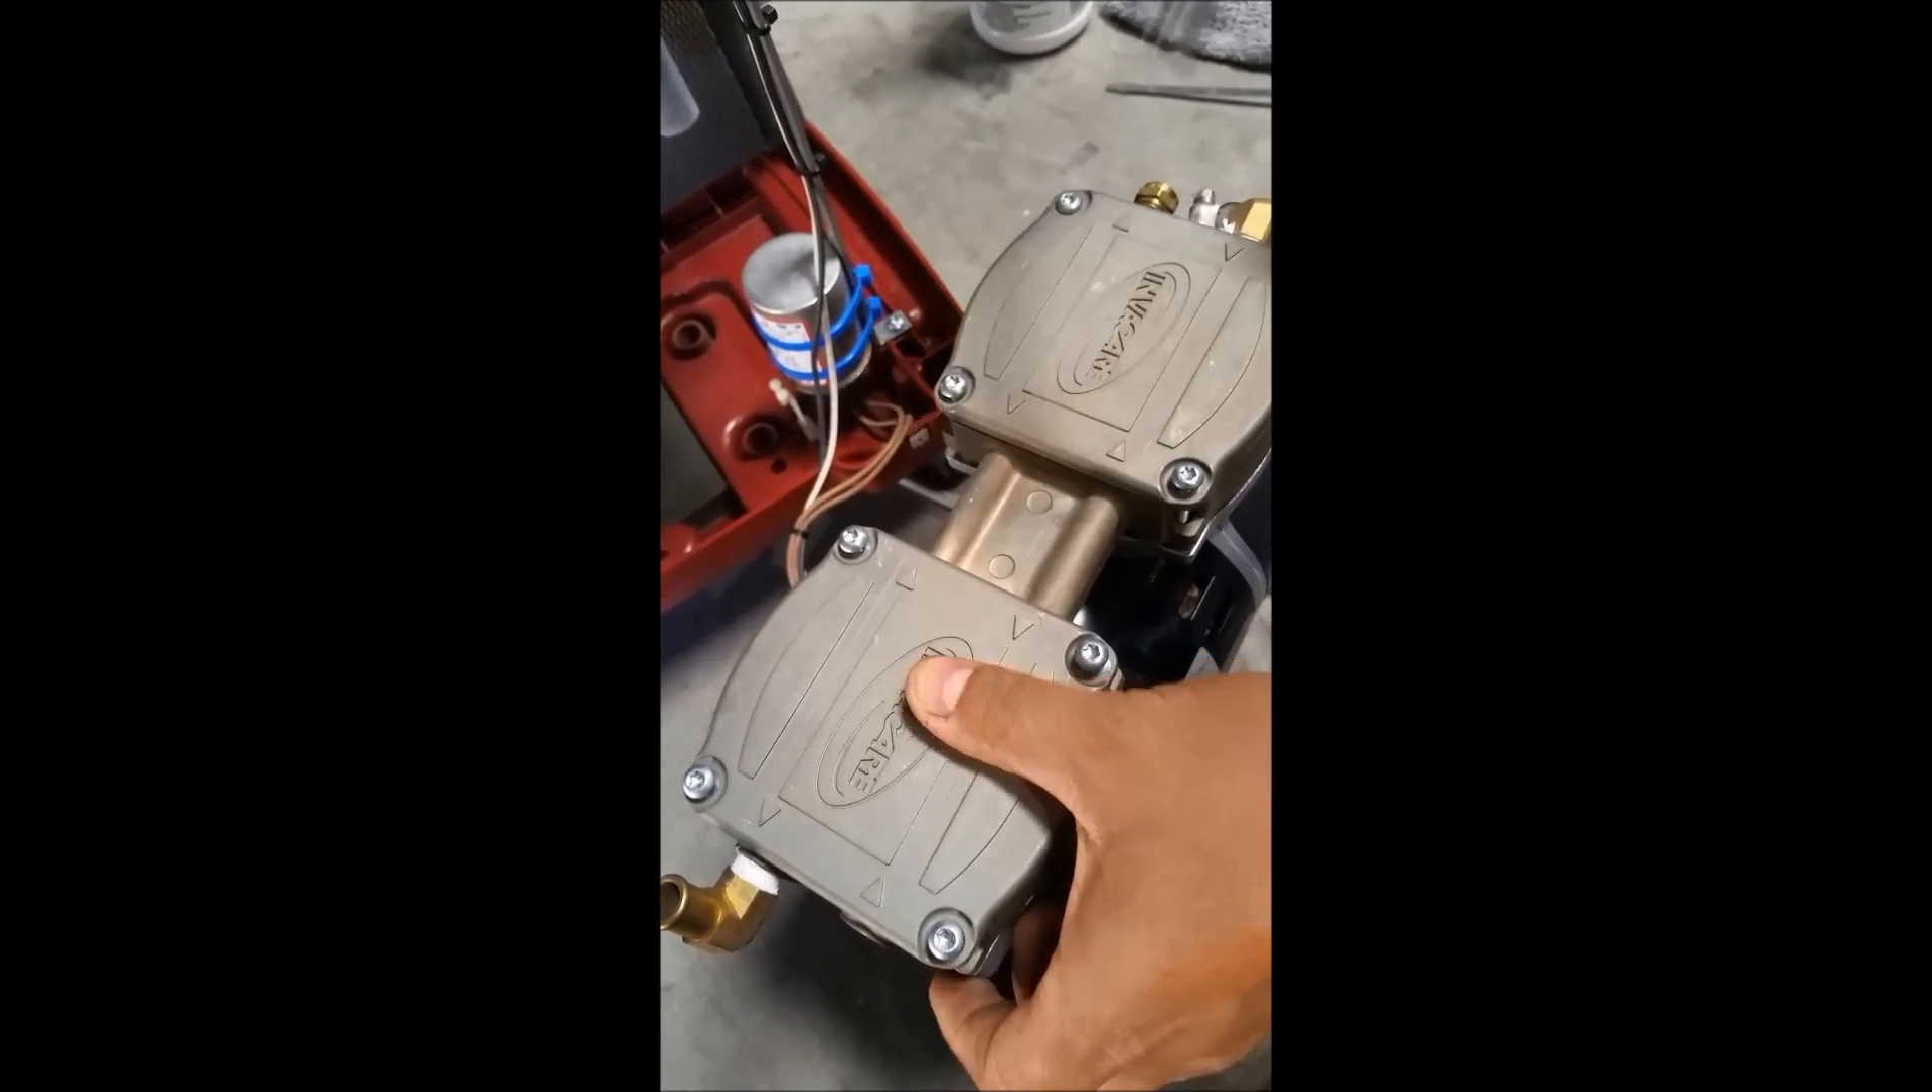Now all of our screws are replaced.